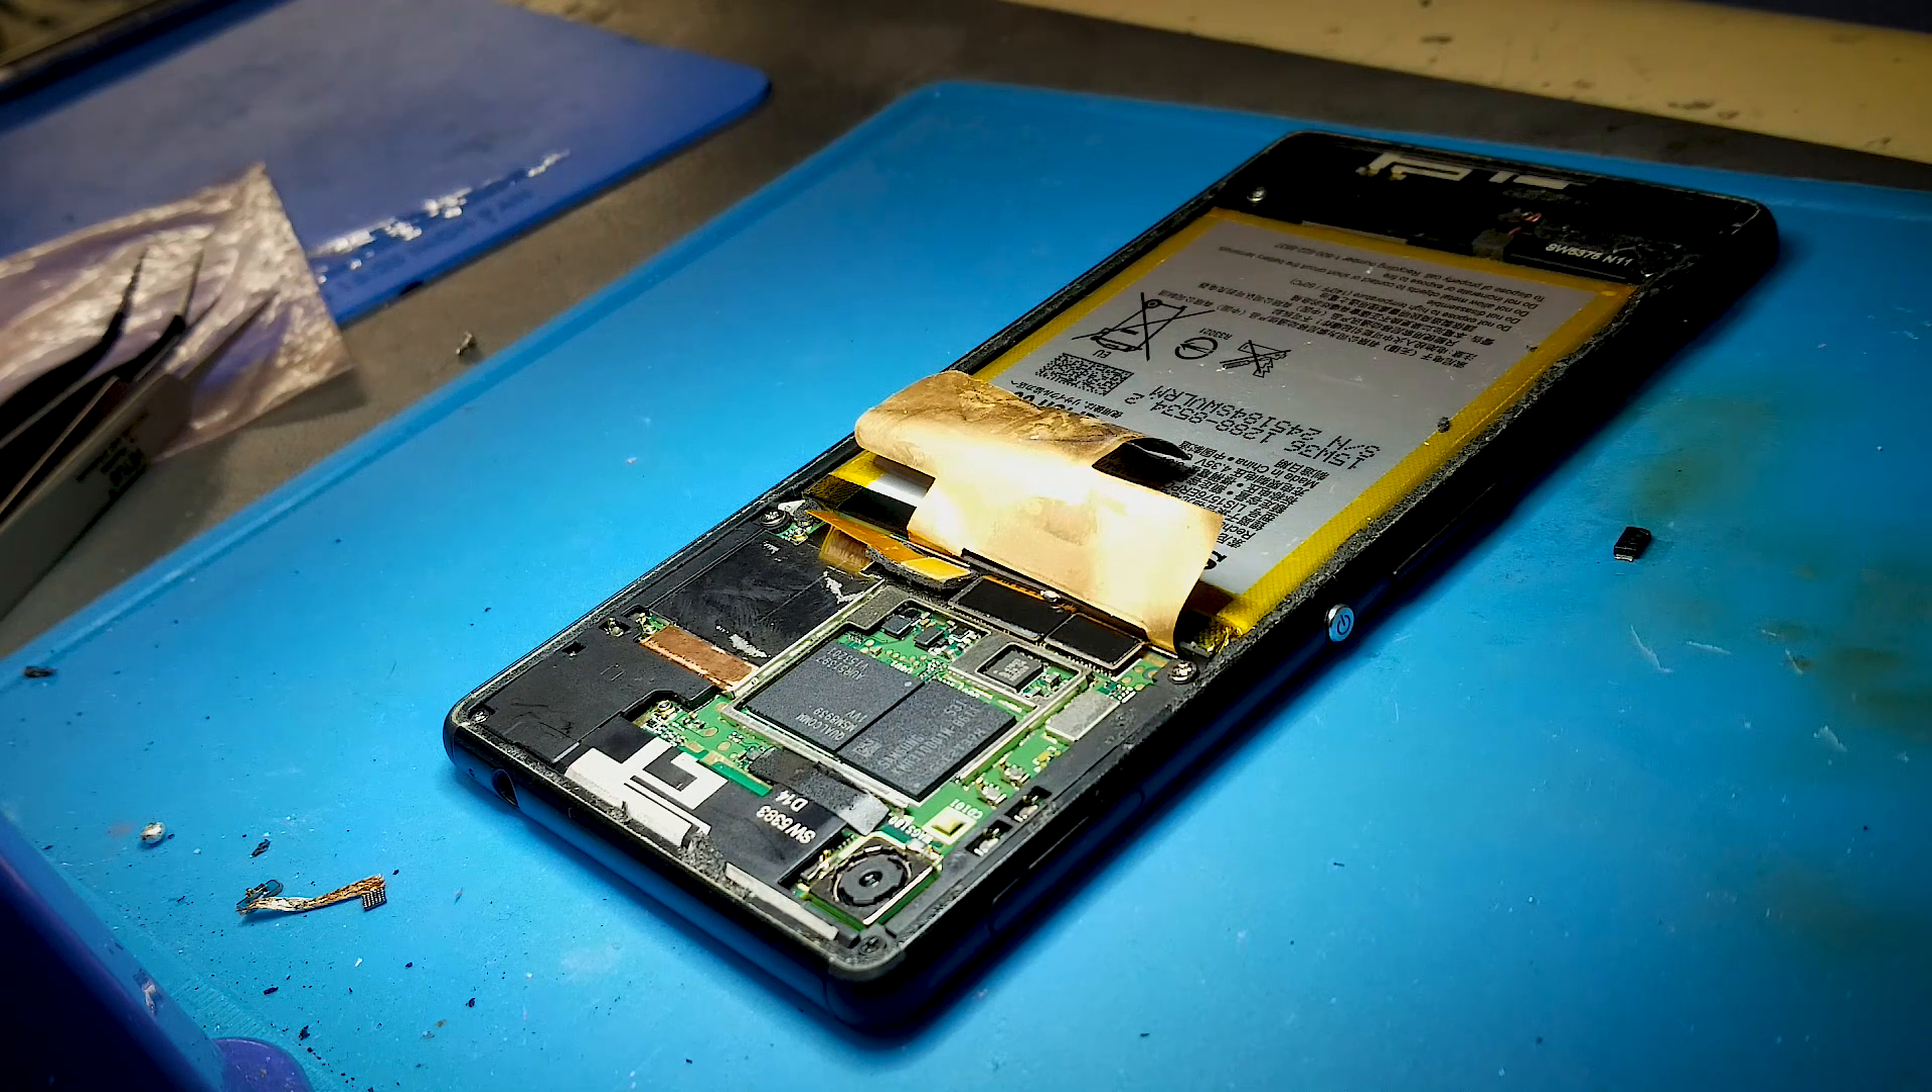I pulled the shield off and had a look at the chips.